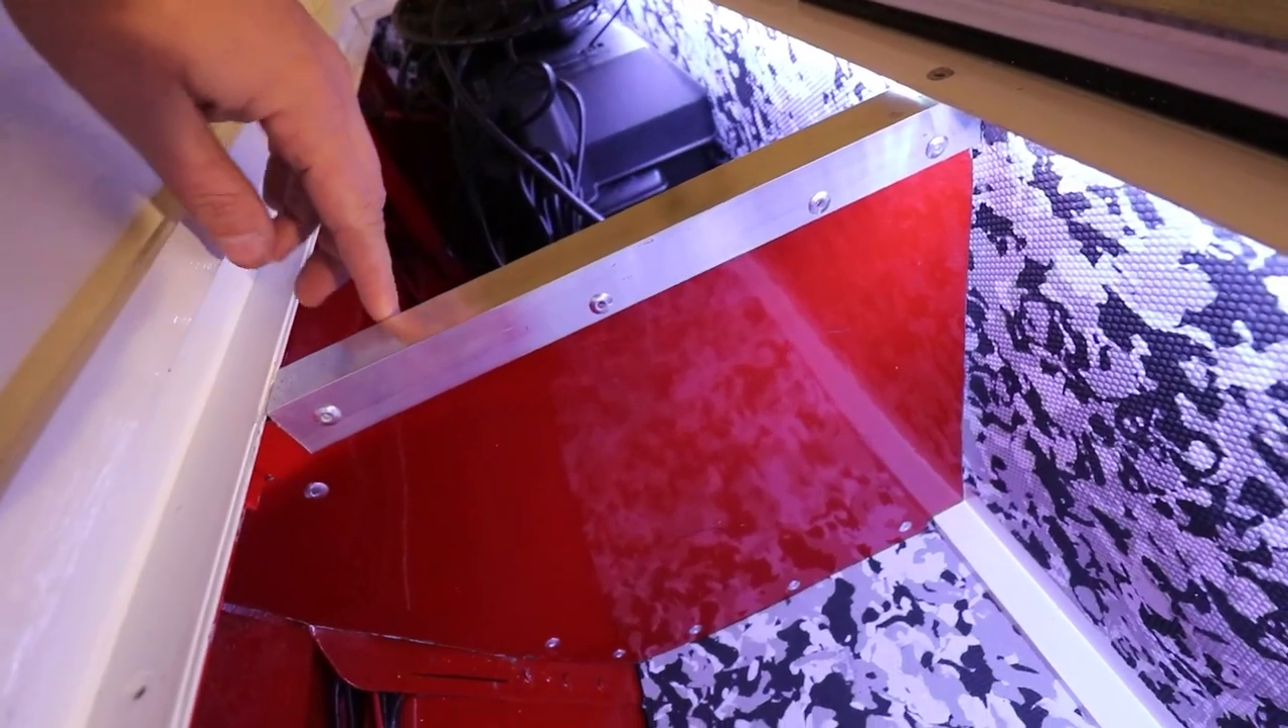So we cut out the wall then i added this one inch angle across there i got it riveted in here.